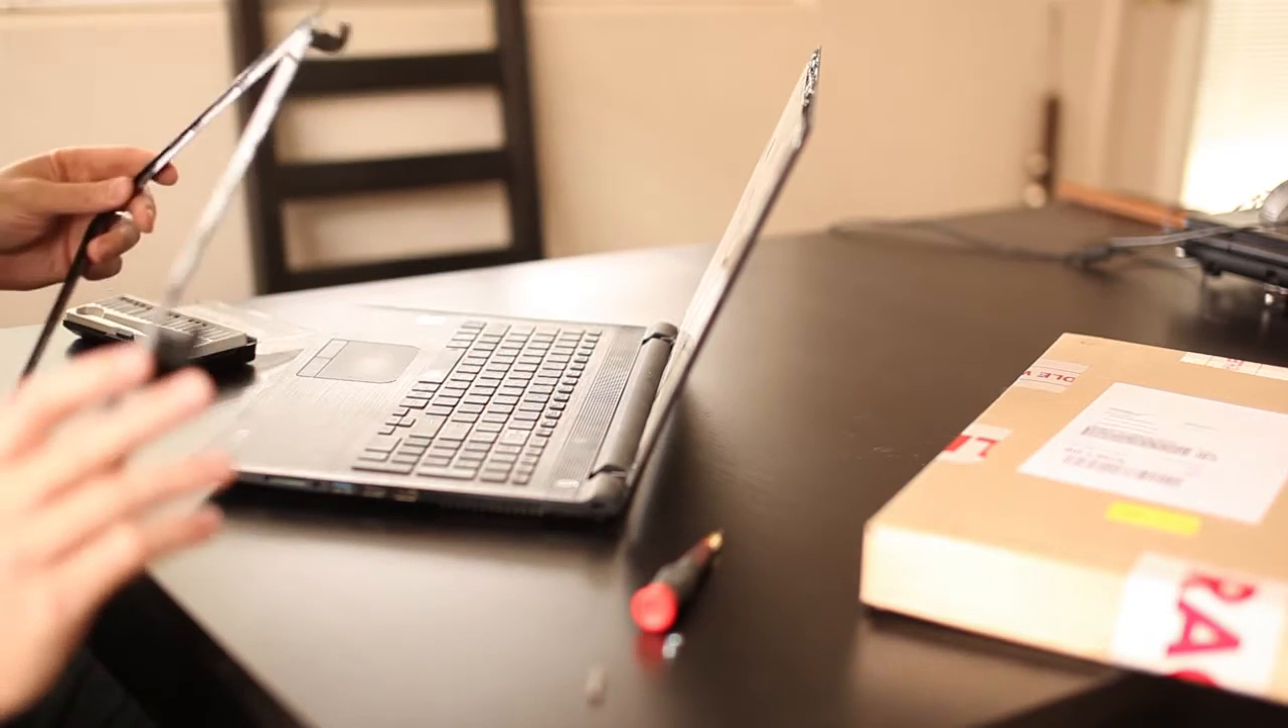There's the bezel. It came right off.